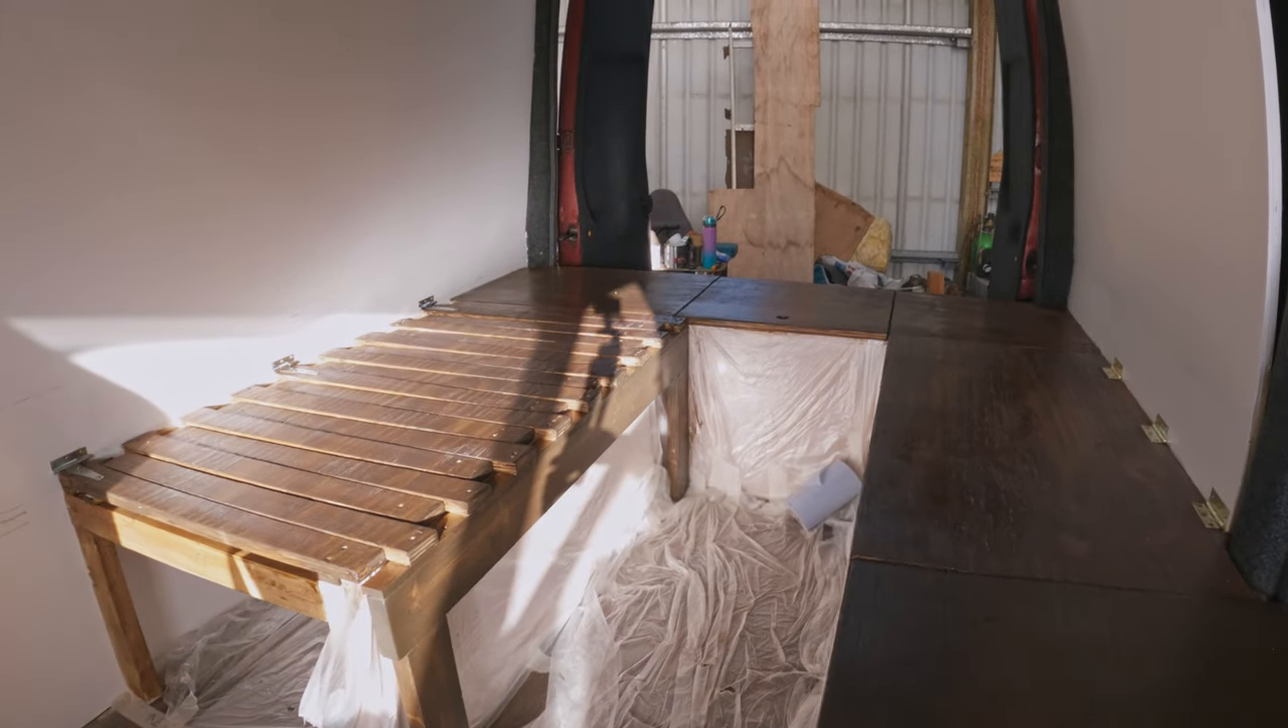Previously we finished building our pullout bed and u-shaped bench unit and we're really happy with the results.